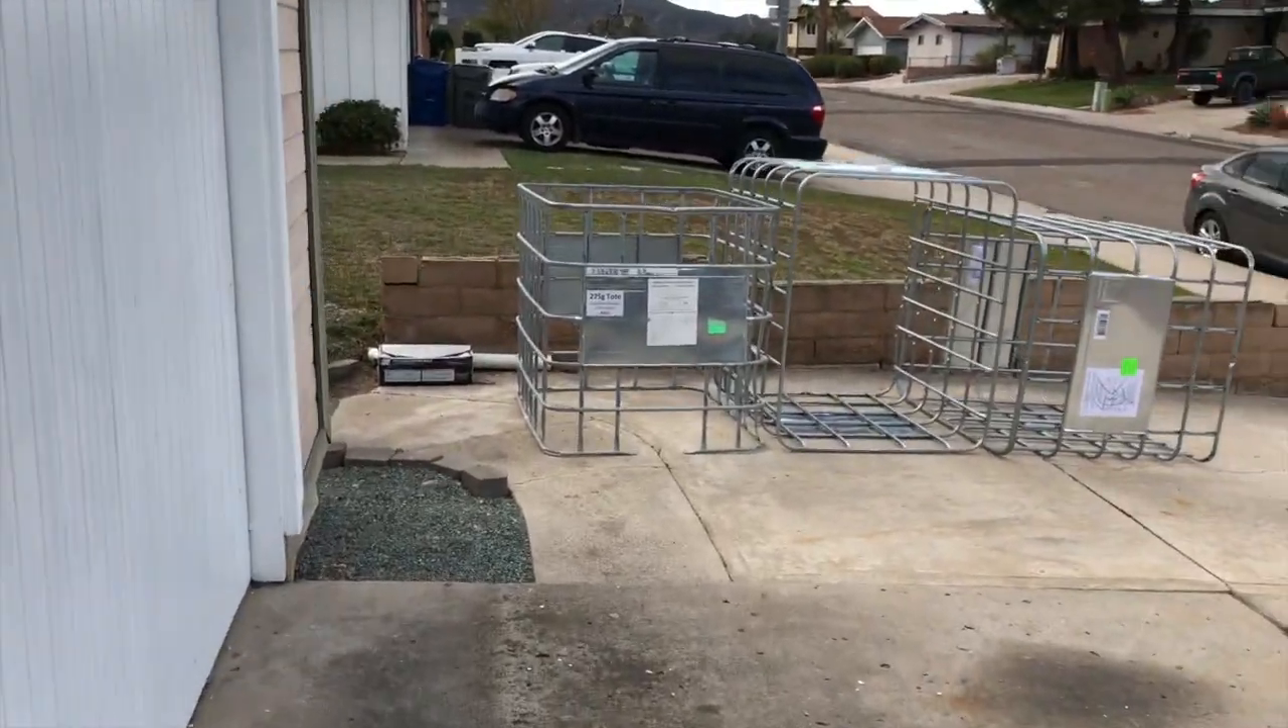But the last video I showed you we got the totes and so this week I took the cages off the totes.